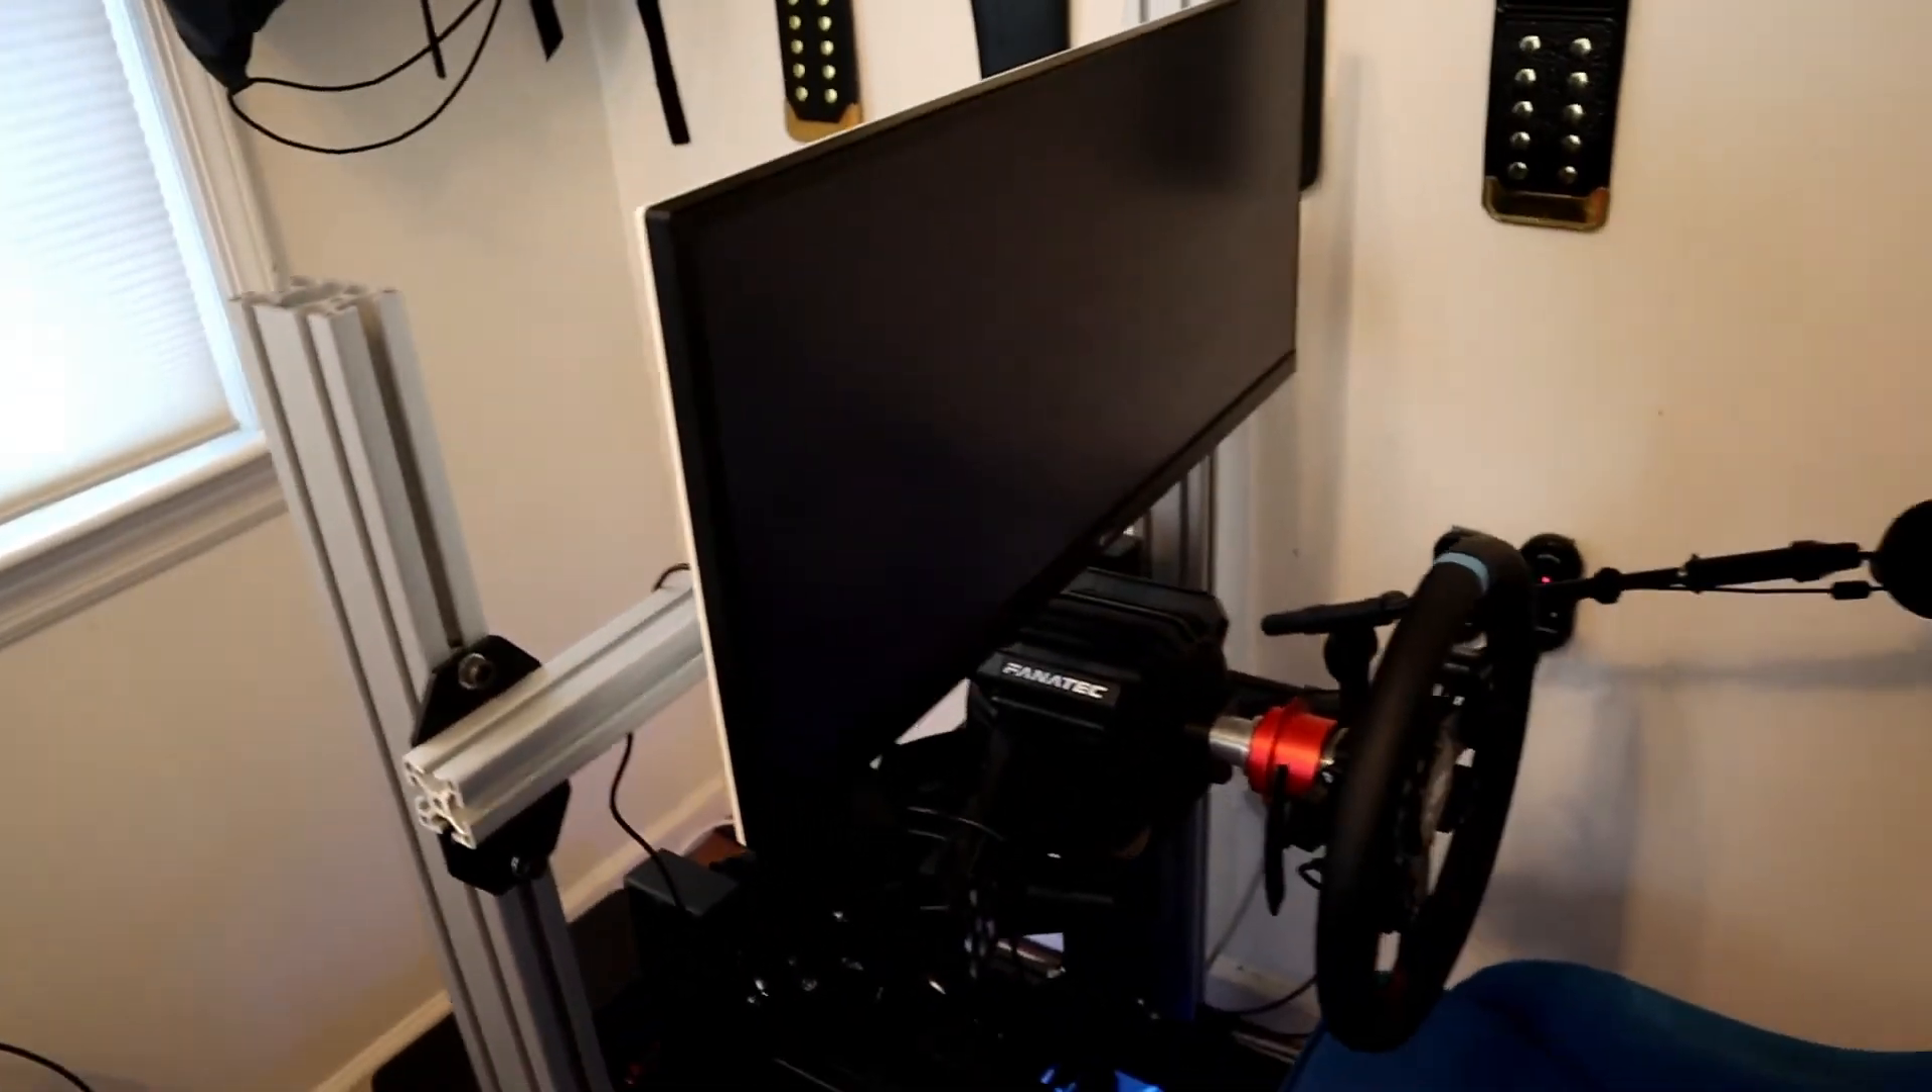All right so here is the mount all set up with my computer monitor and it looks good.